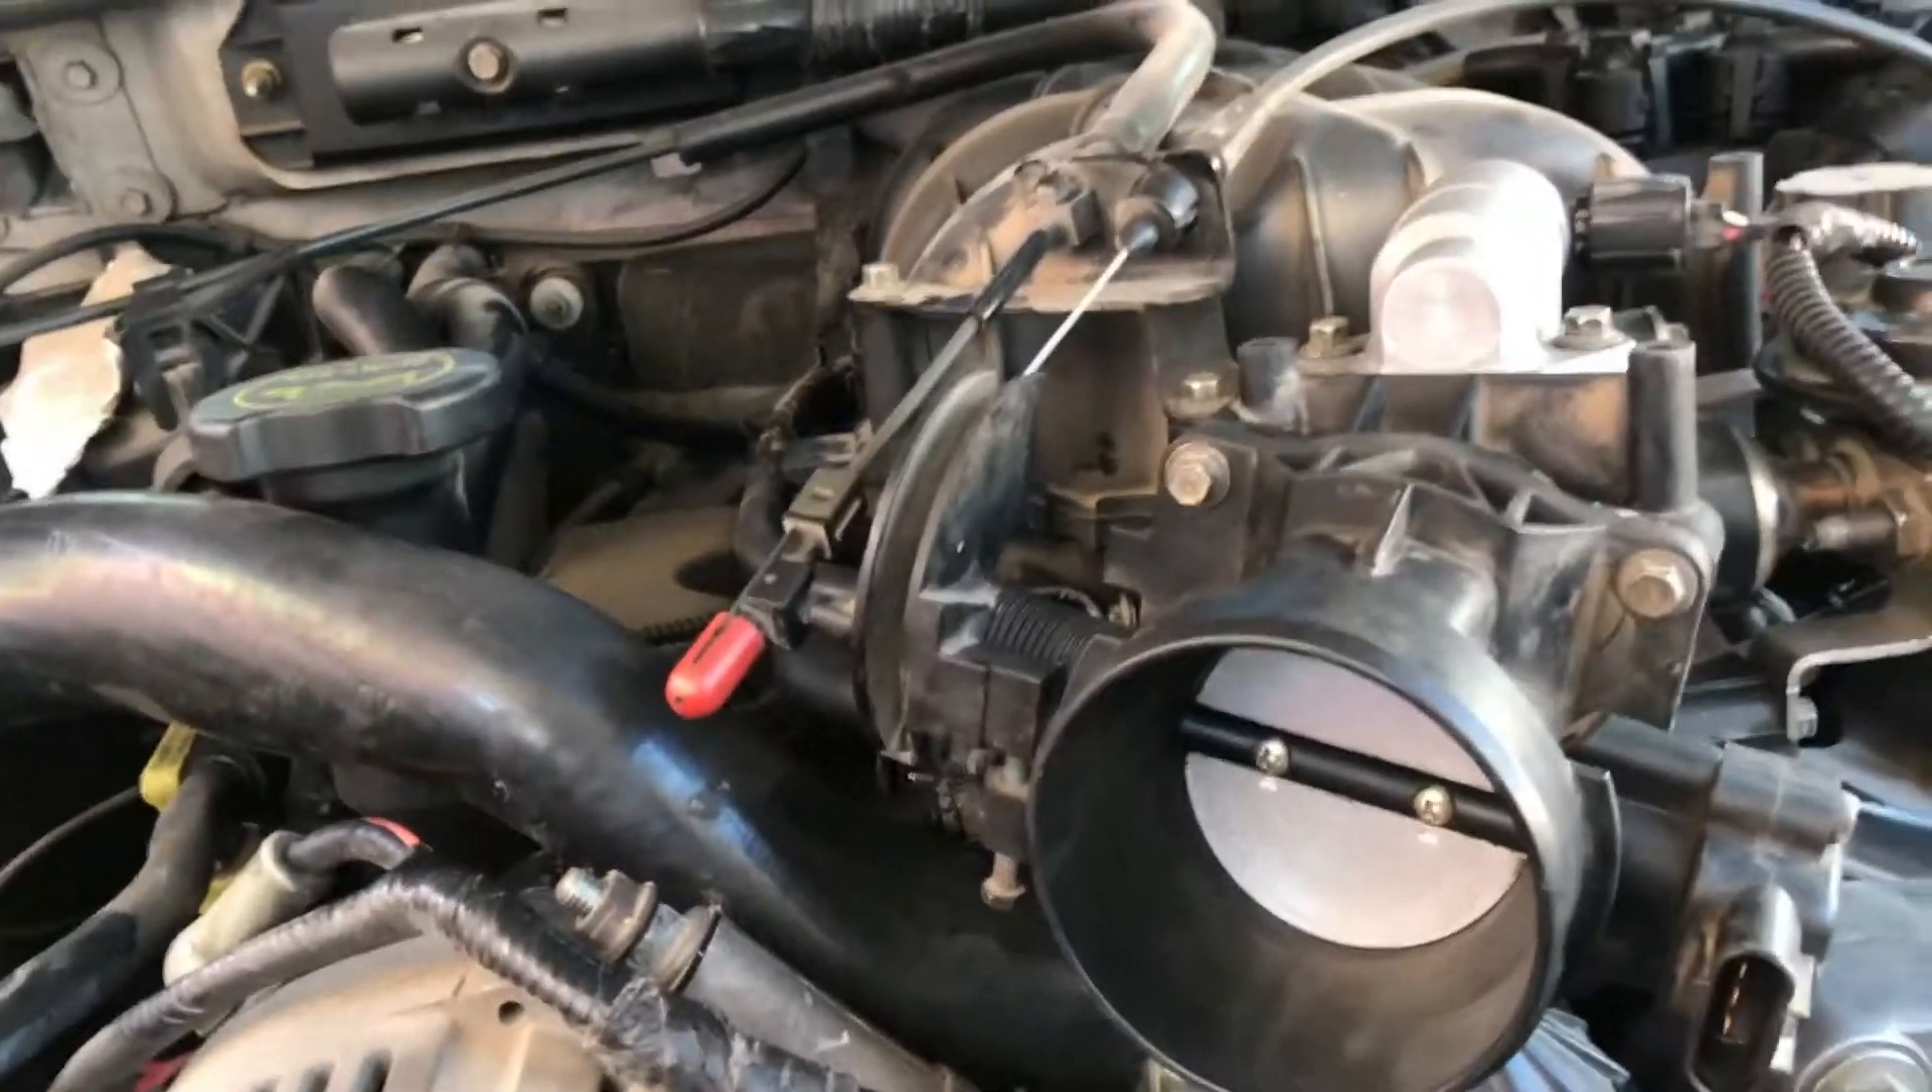Ya estaría montado todo lo que es el cuerpo de aceleración.